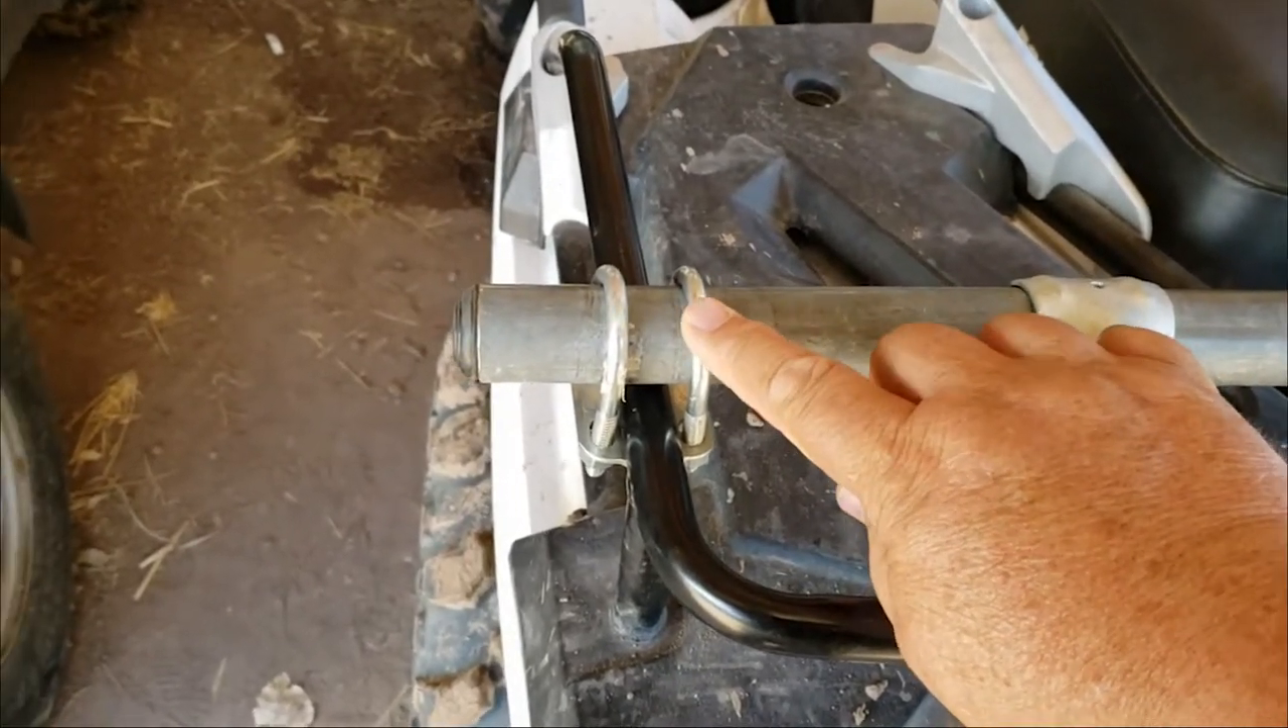My chain link top rail is connected to the tie -down with u -bolts.